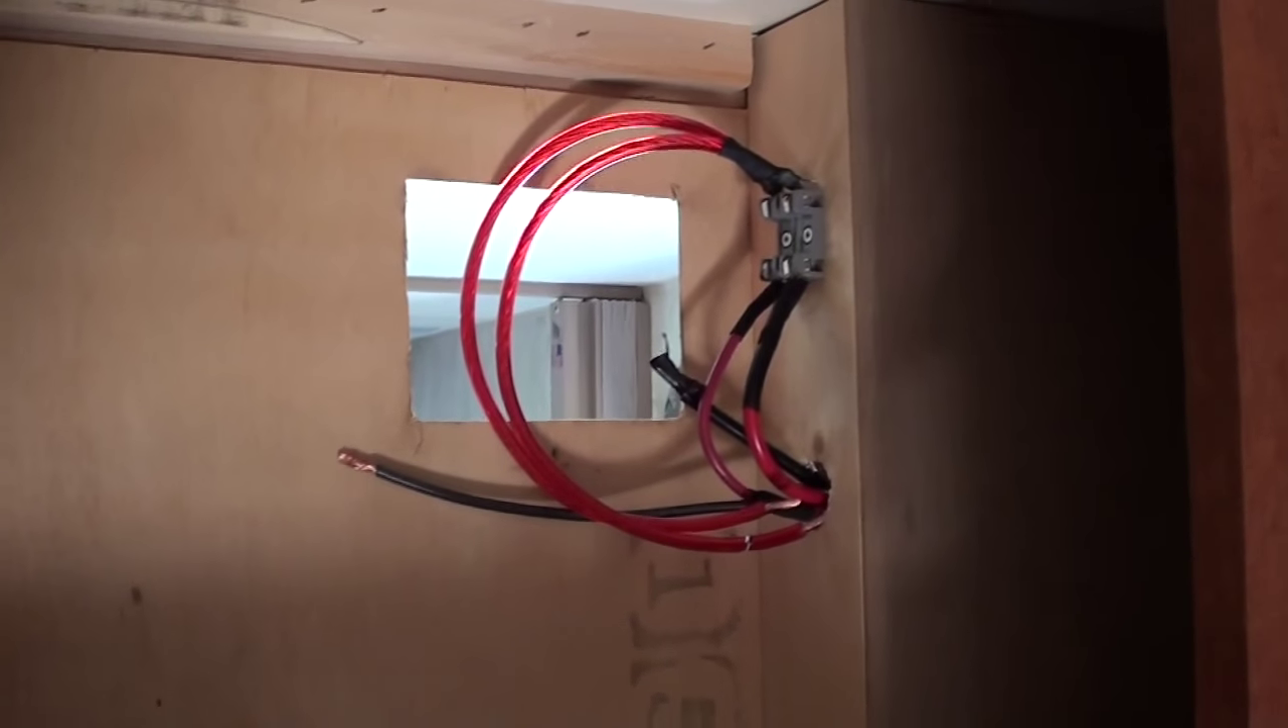Okay, there she is, the little fuse block in place.